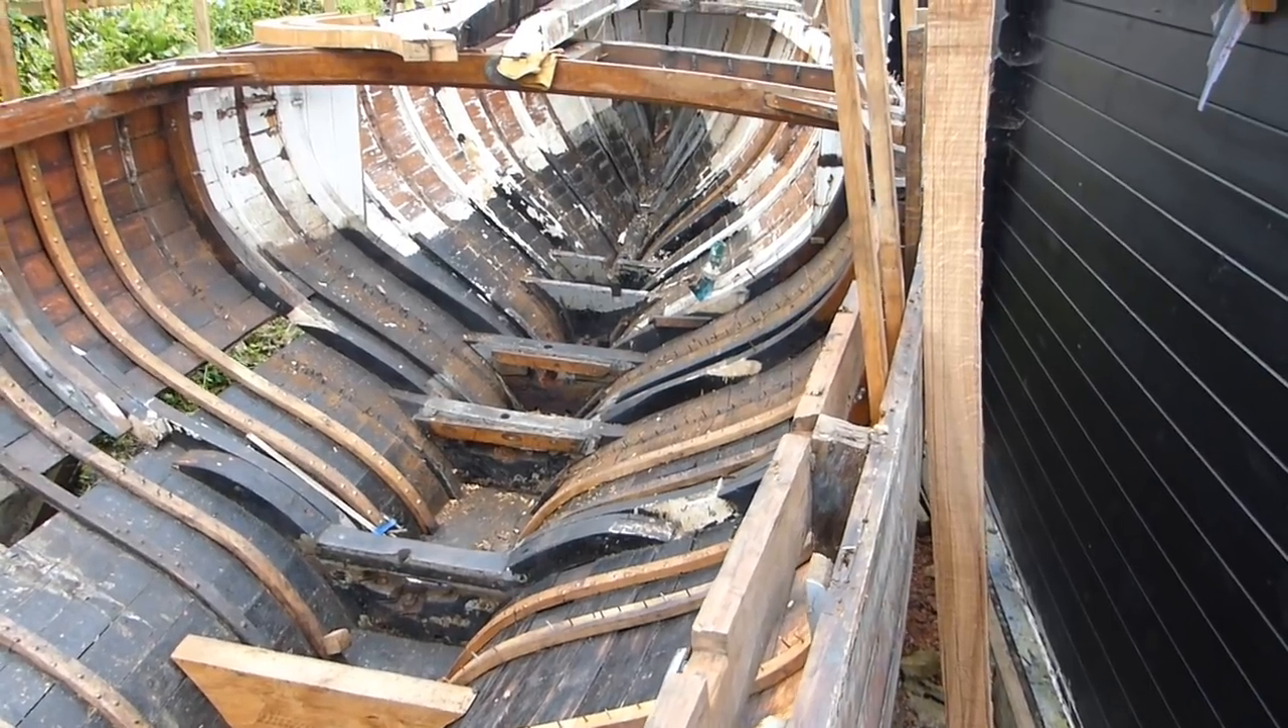And one of the first and most obvious things we've managed to do is get a pile of steamed ribs into the boat and you see me do most of that.